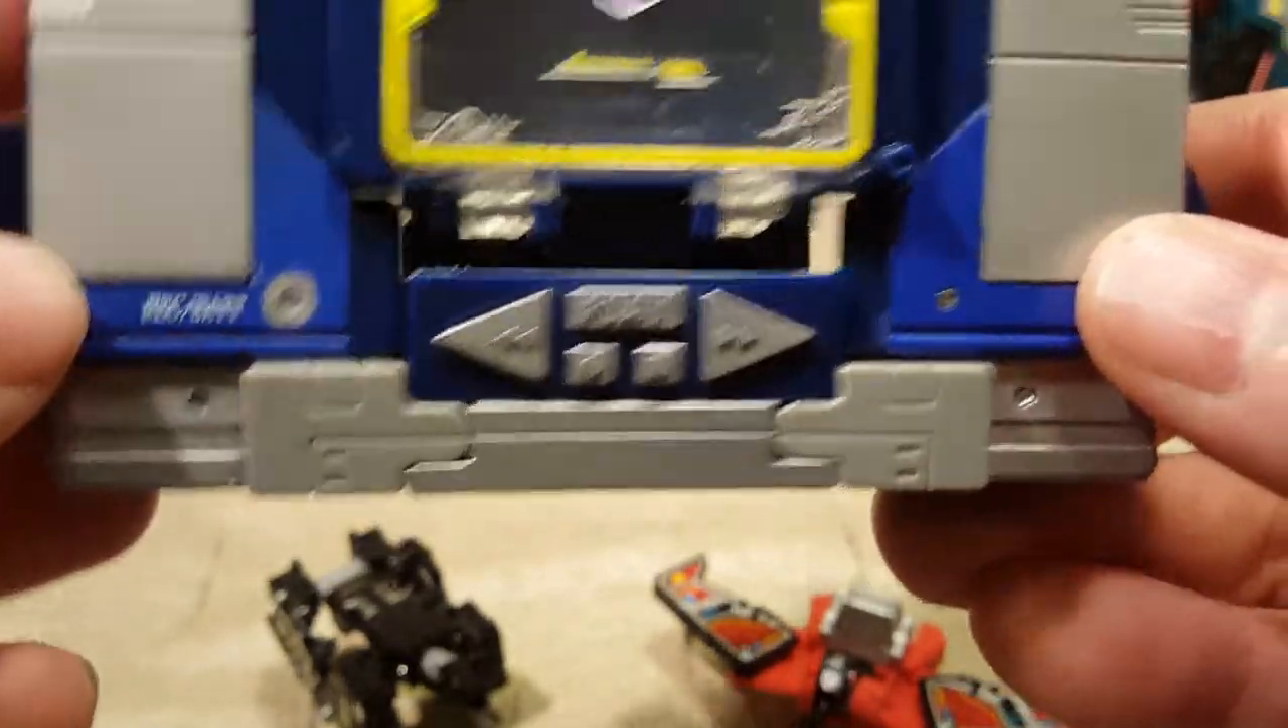Another thing I'm a little disappointed in is that you can see right through the robot in these gaps.